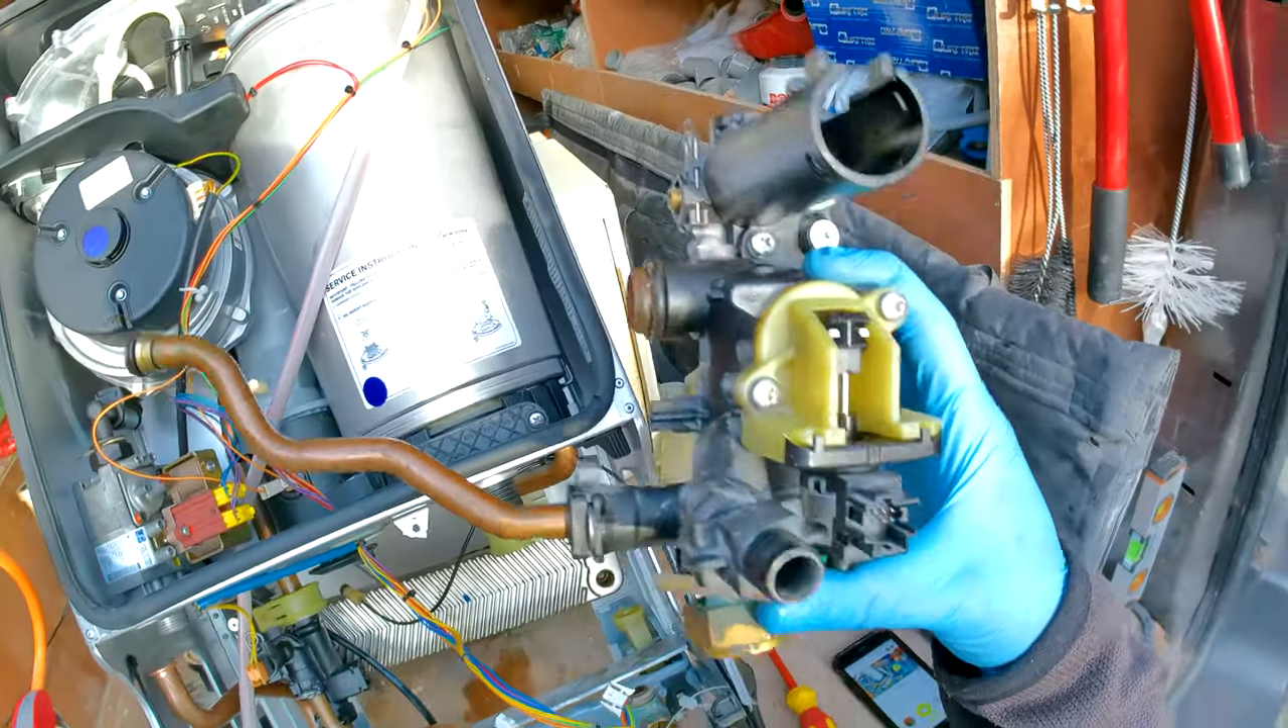Okay, and that is your return manifold out.